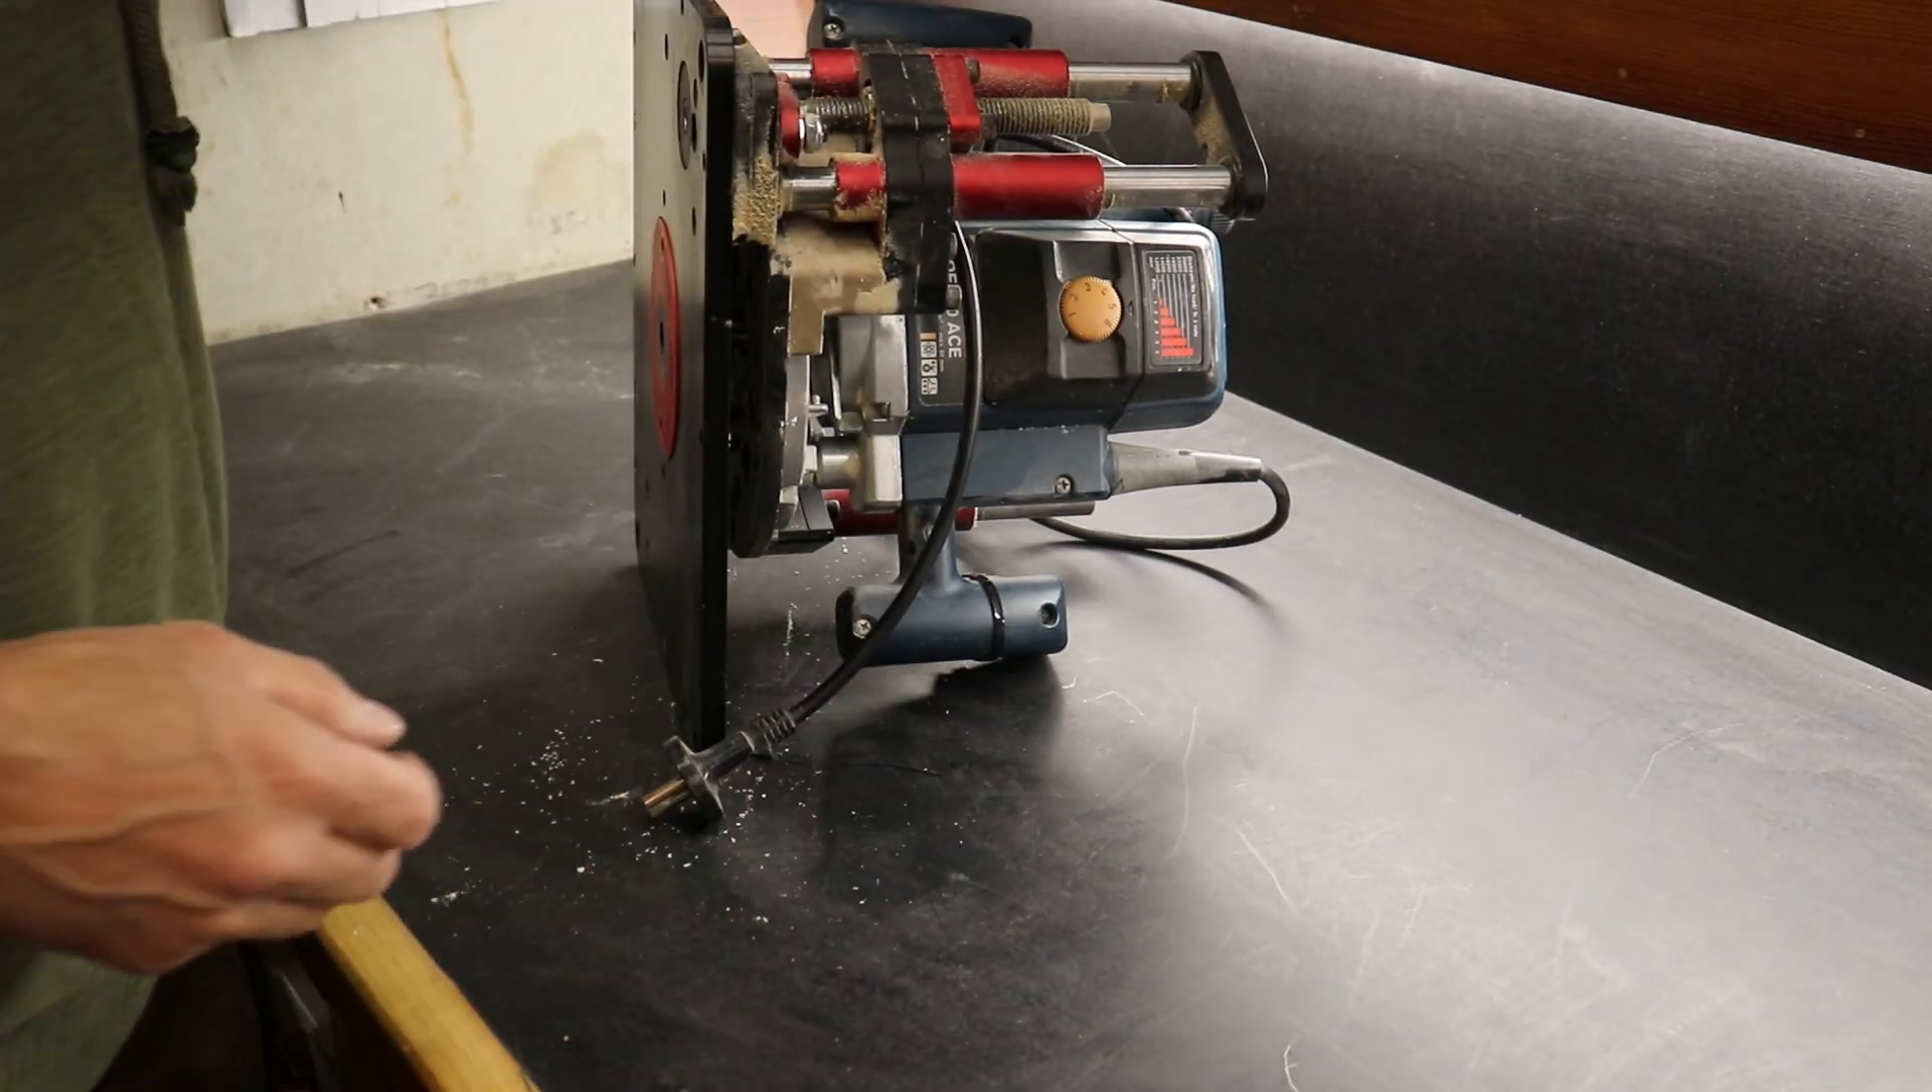I removed the router lift from the table in order to get the right dimensions for the CNC file.